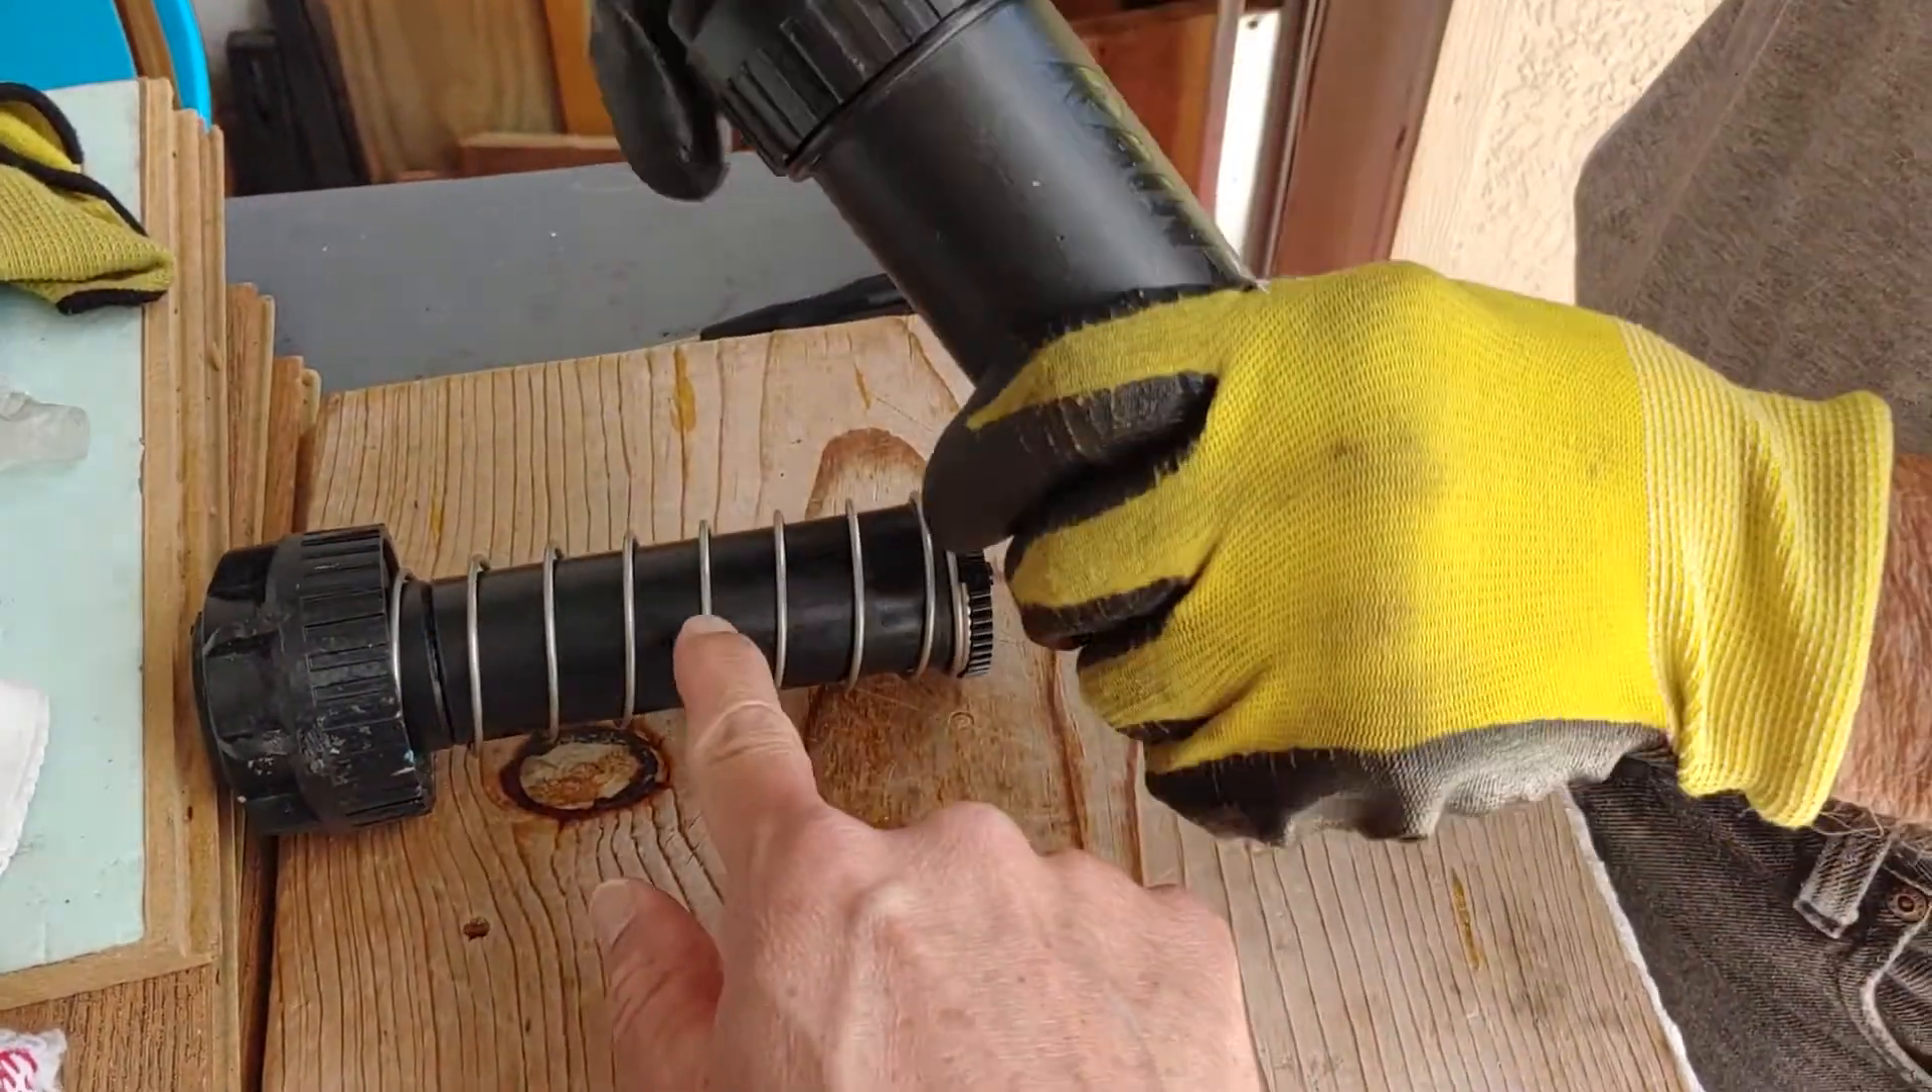It's got this casing around it, but what we did, we actually unscrewed the casing so you can actually see the inner workings of the whole thing, right?